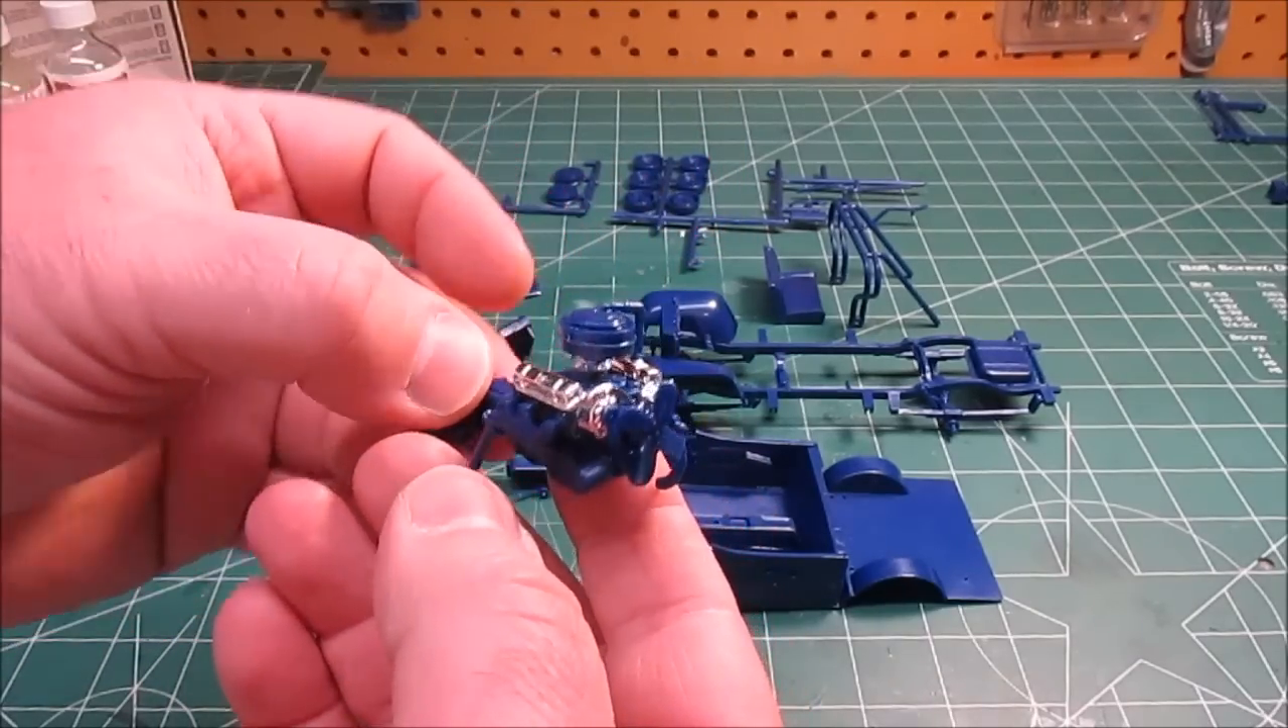The V6 here, nice-looking little engine. I did attach the chrome parts already because it's going to be just getting a coat of AMC Jeep Blue.